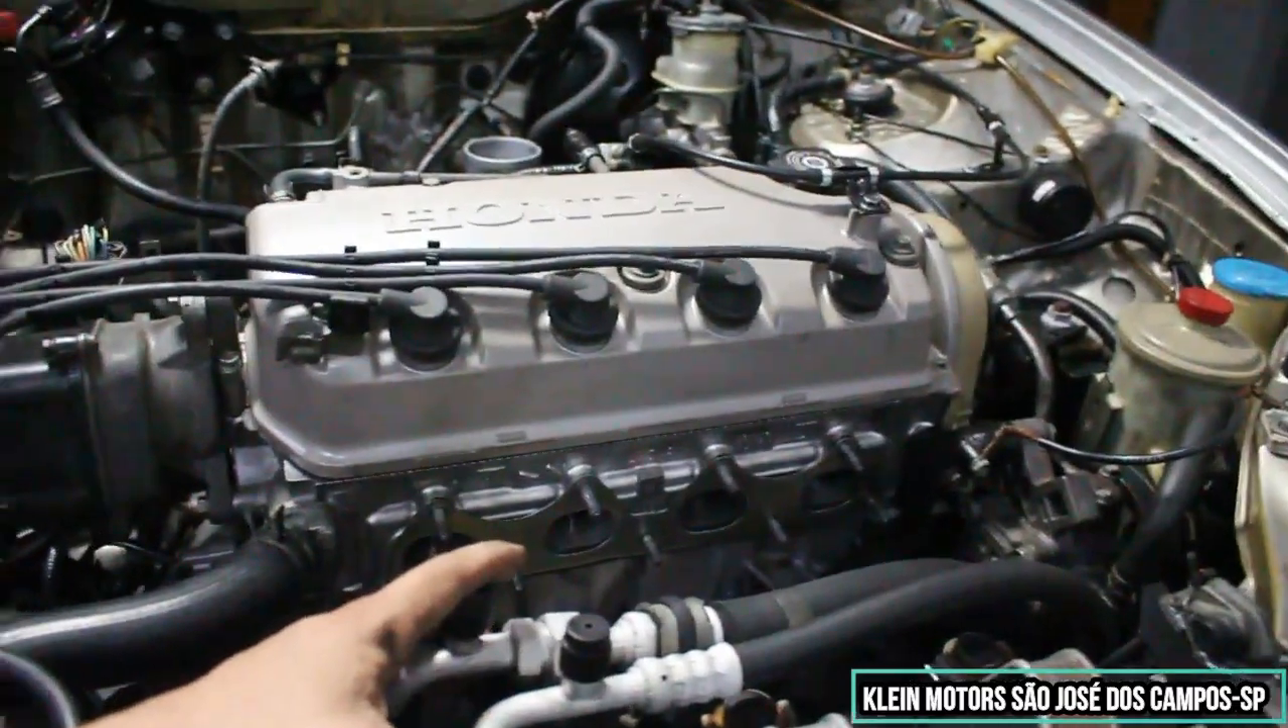O coletor de escape não está no lugar, porque a gente está procurando um outro usado.